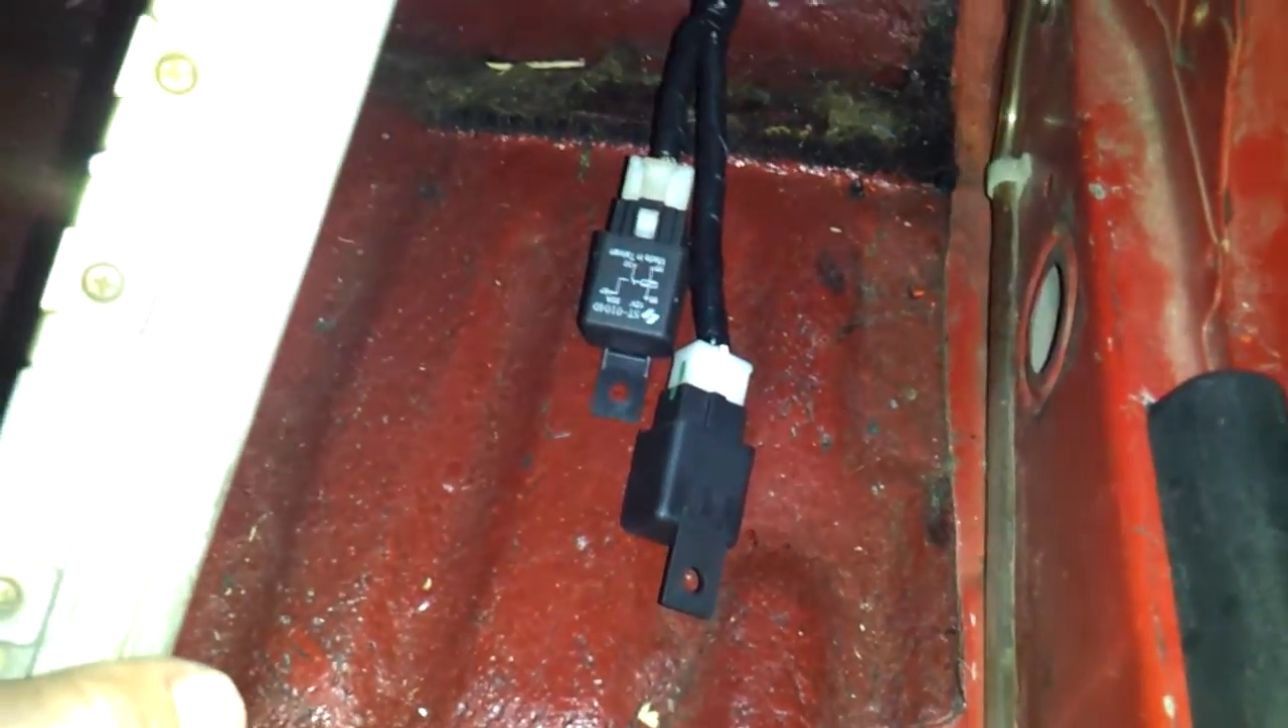So, so far everything is plugged up the way it should be. Everything is good here. Relays are here. All plugged up.